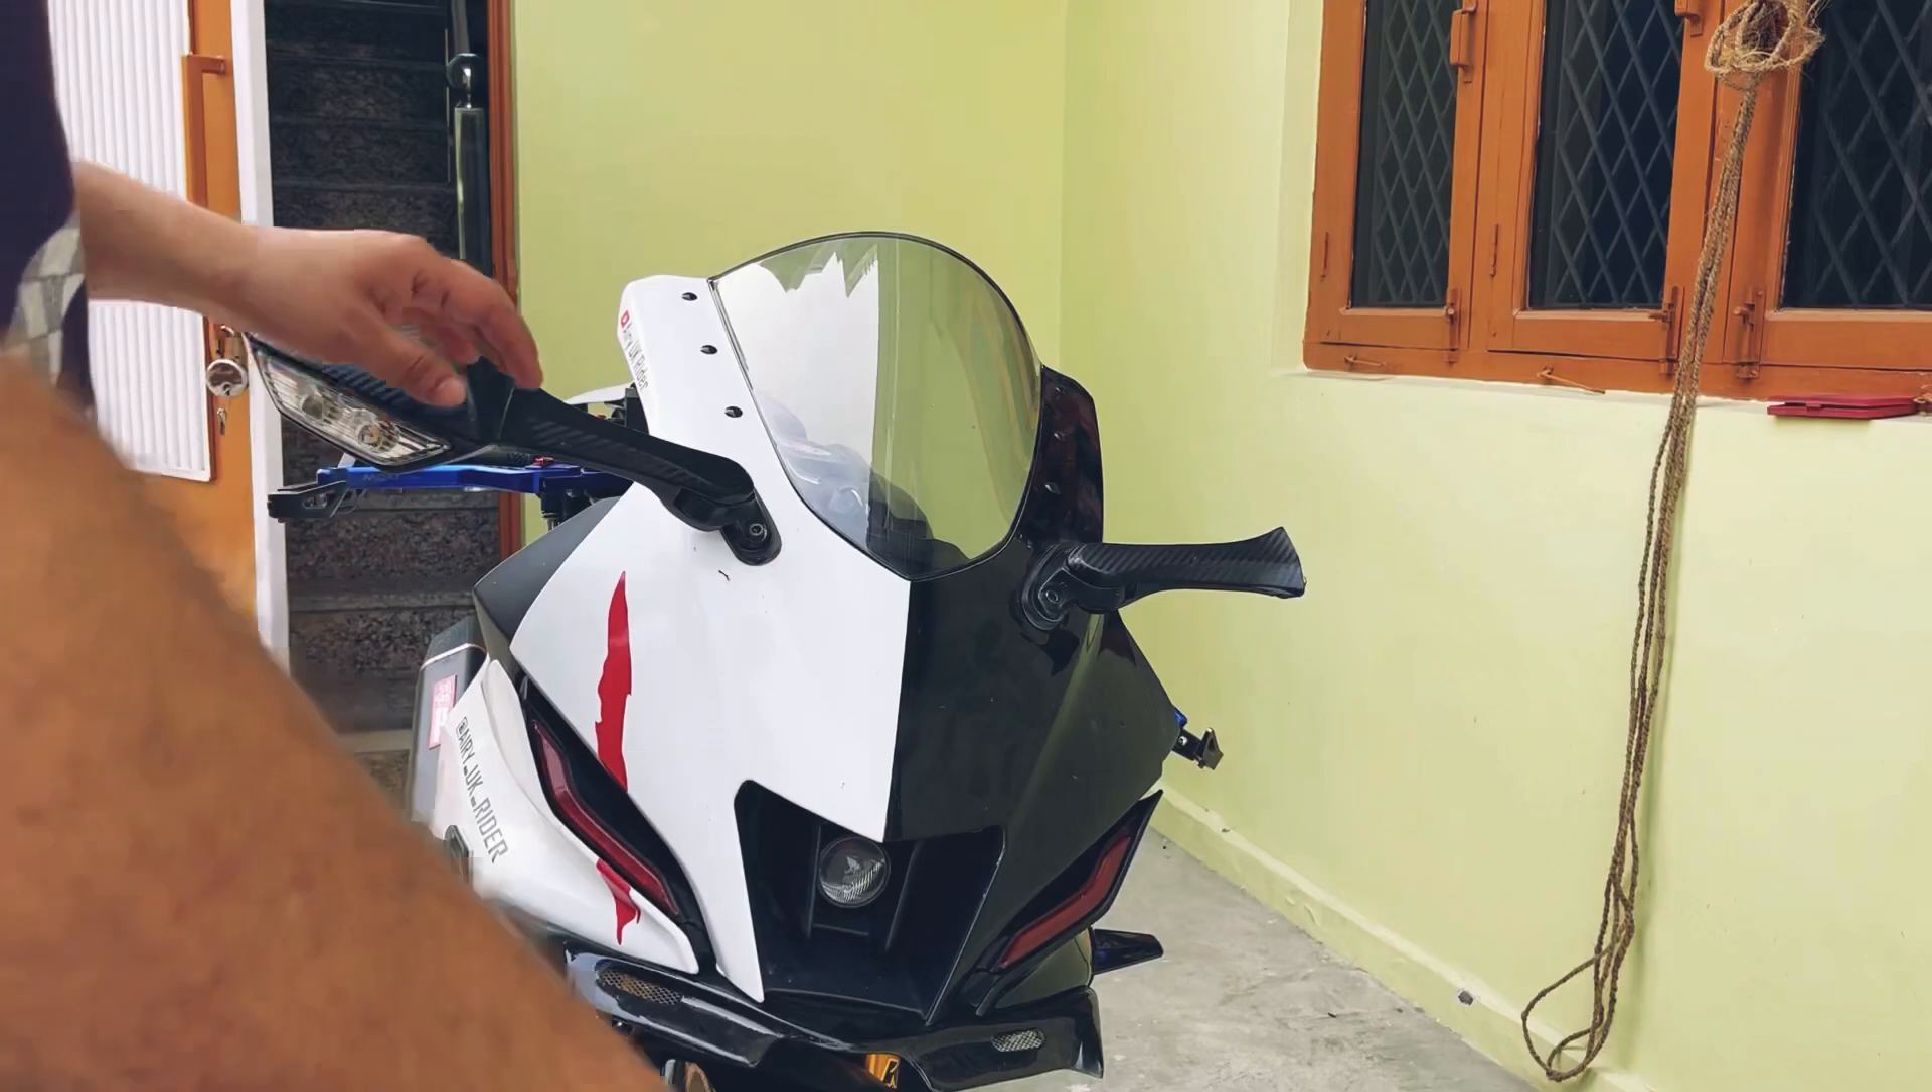تو یہ ہمارا وائزر آپ دیکھئے فٹ ہو چکا ہے۔